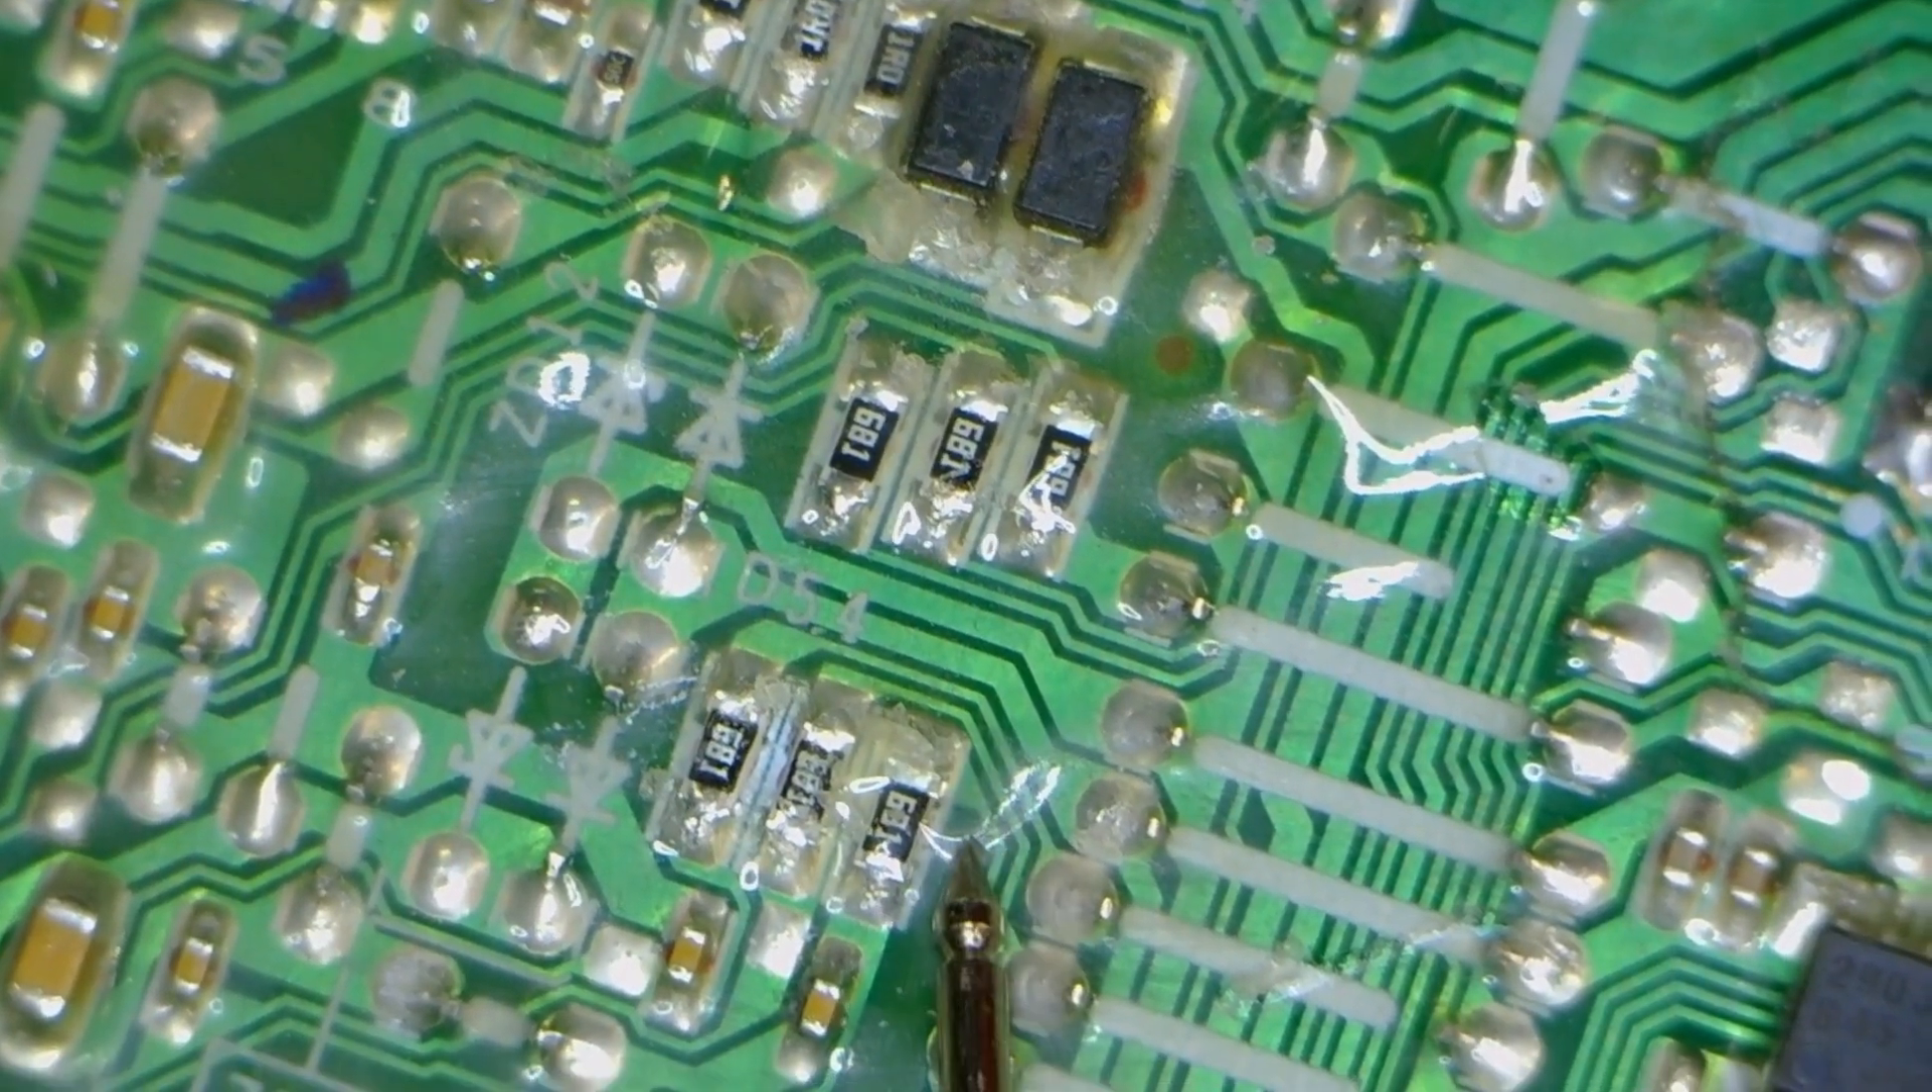یہ دیکھیں چھے ریزیسٹنس لگی ہوئی ہیں تمام کی تمام اس طرف بھی اور اس طرف بھی۔